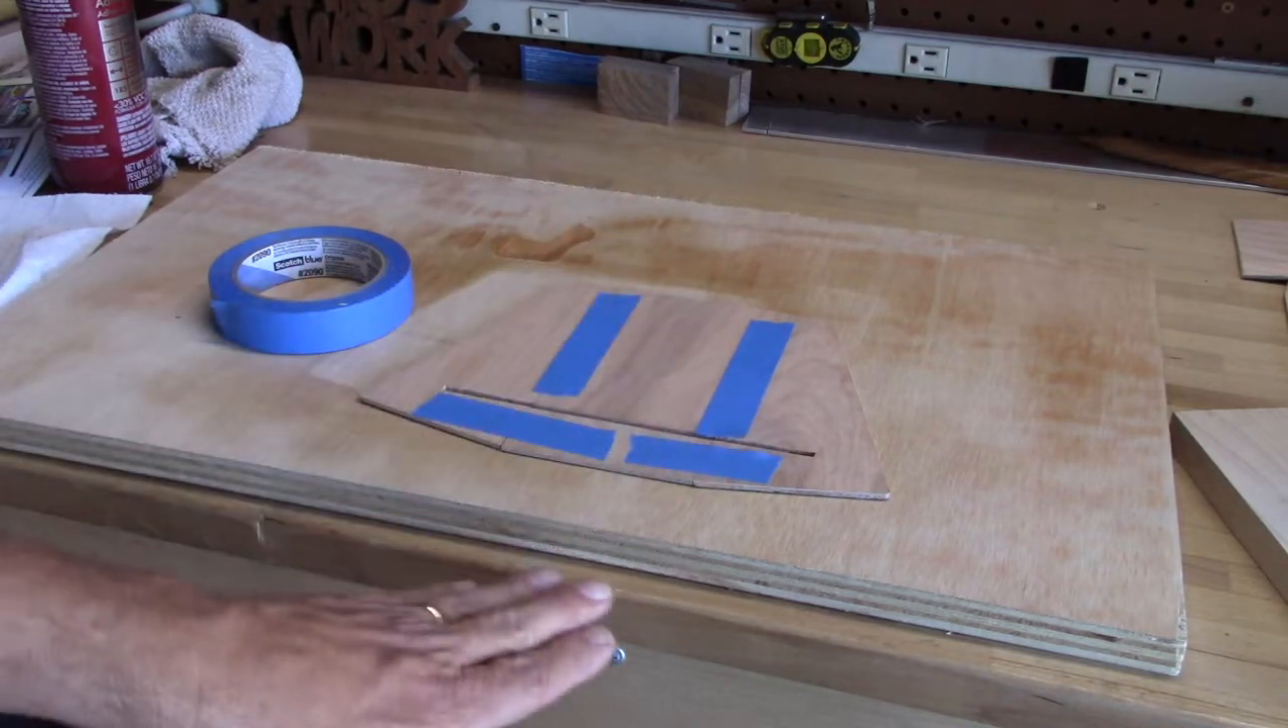You can see here that I've put blue tape on all the seams so I can hold it together and then flip it over and apply the vinyl to the backside with any without any slippage.